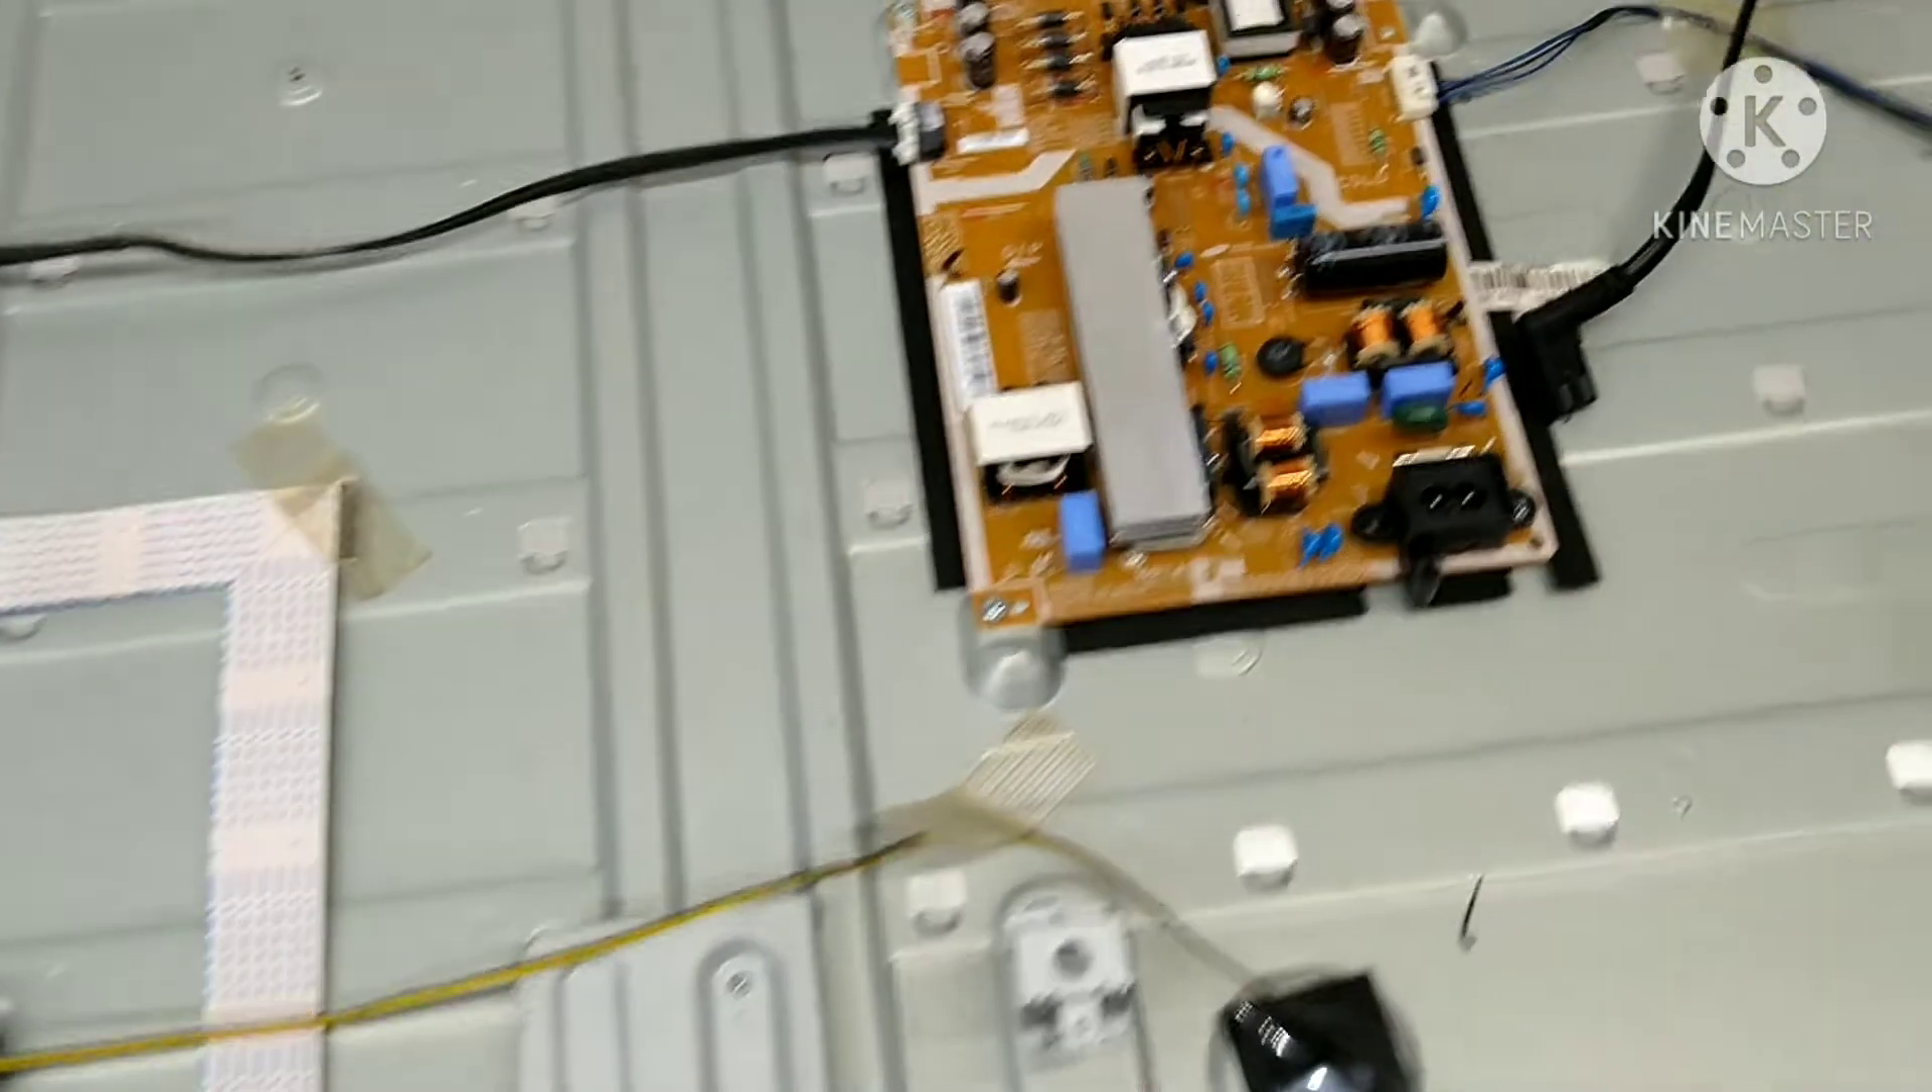Bueno, pues ahí ya coloqué la fuente de alimentación que tengo yo en este caso para prueba.